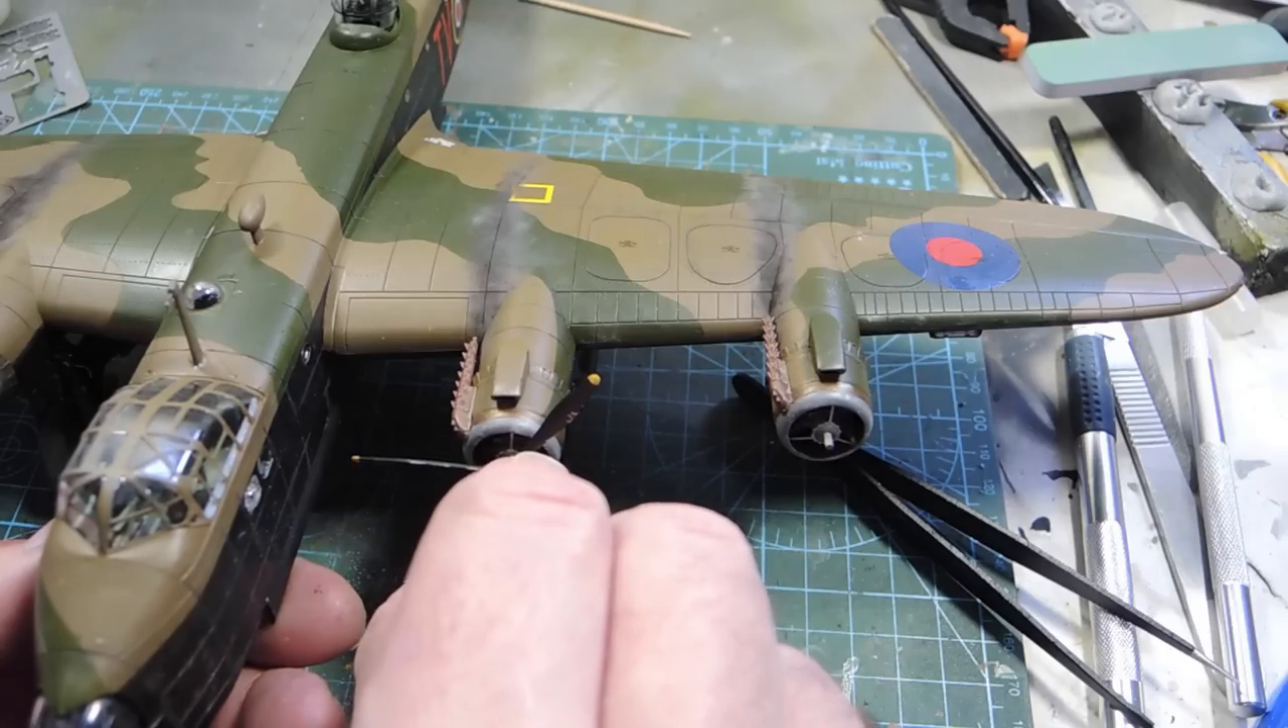Anyway so those all get painted up black and then i'll put the turret together and the last thing to do on this model is put the propellers on.